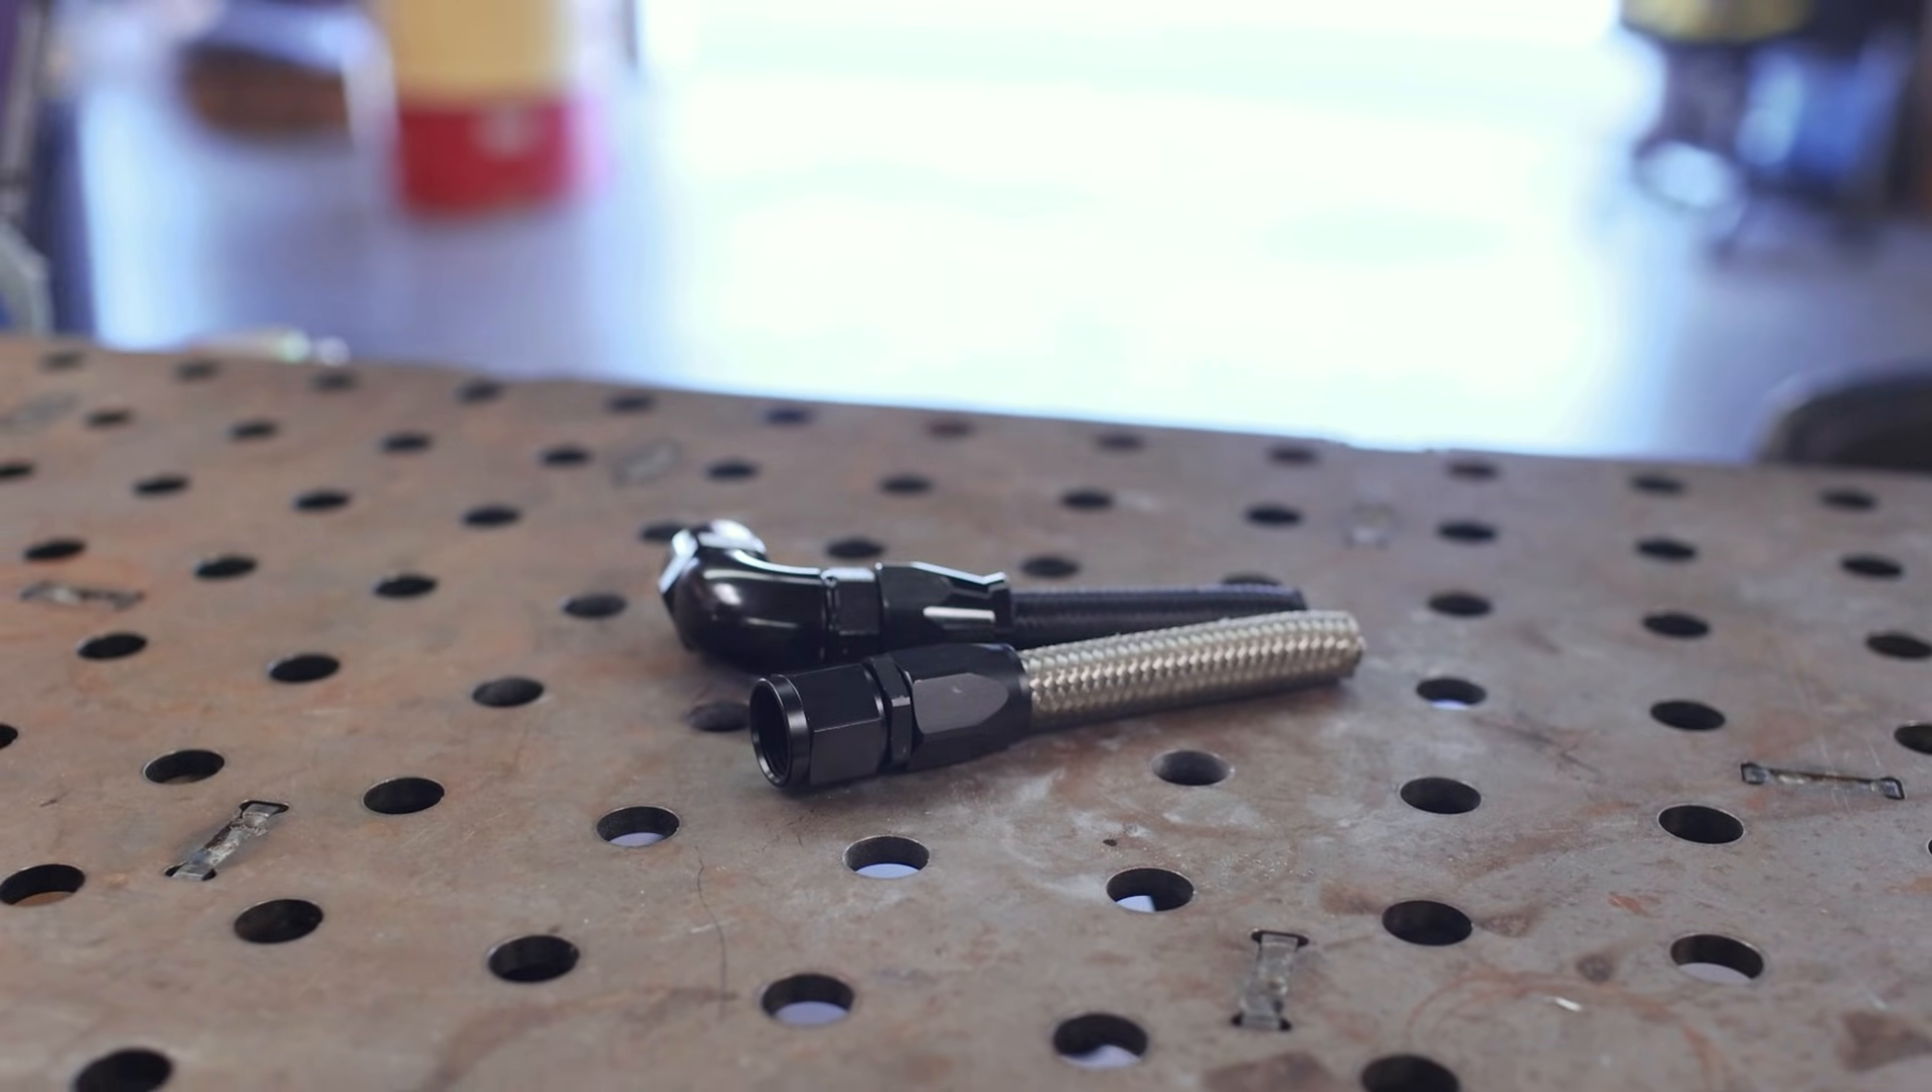And with that, we've got two completed hose ends, one in rubber and one in PTFE.